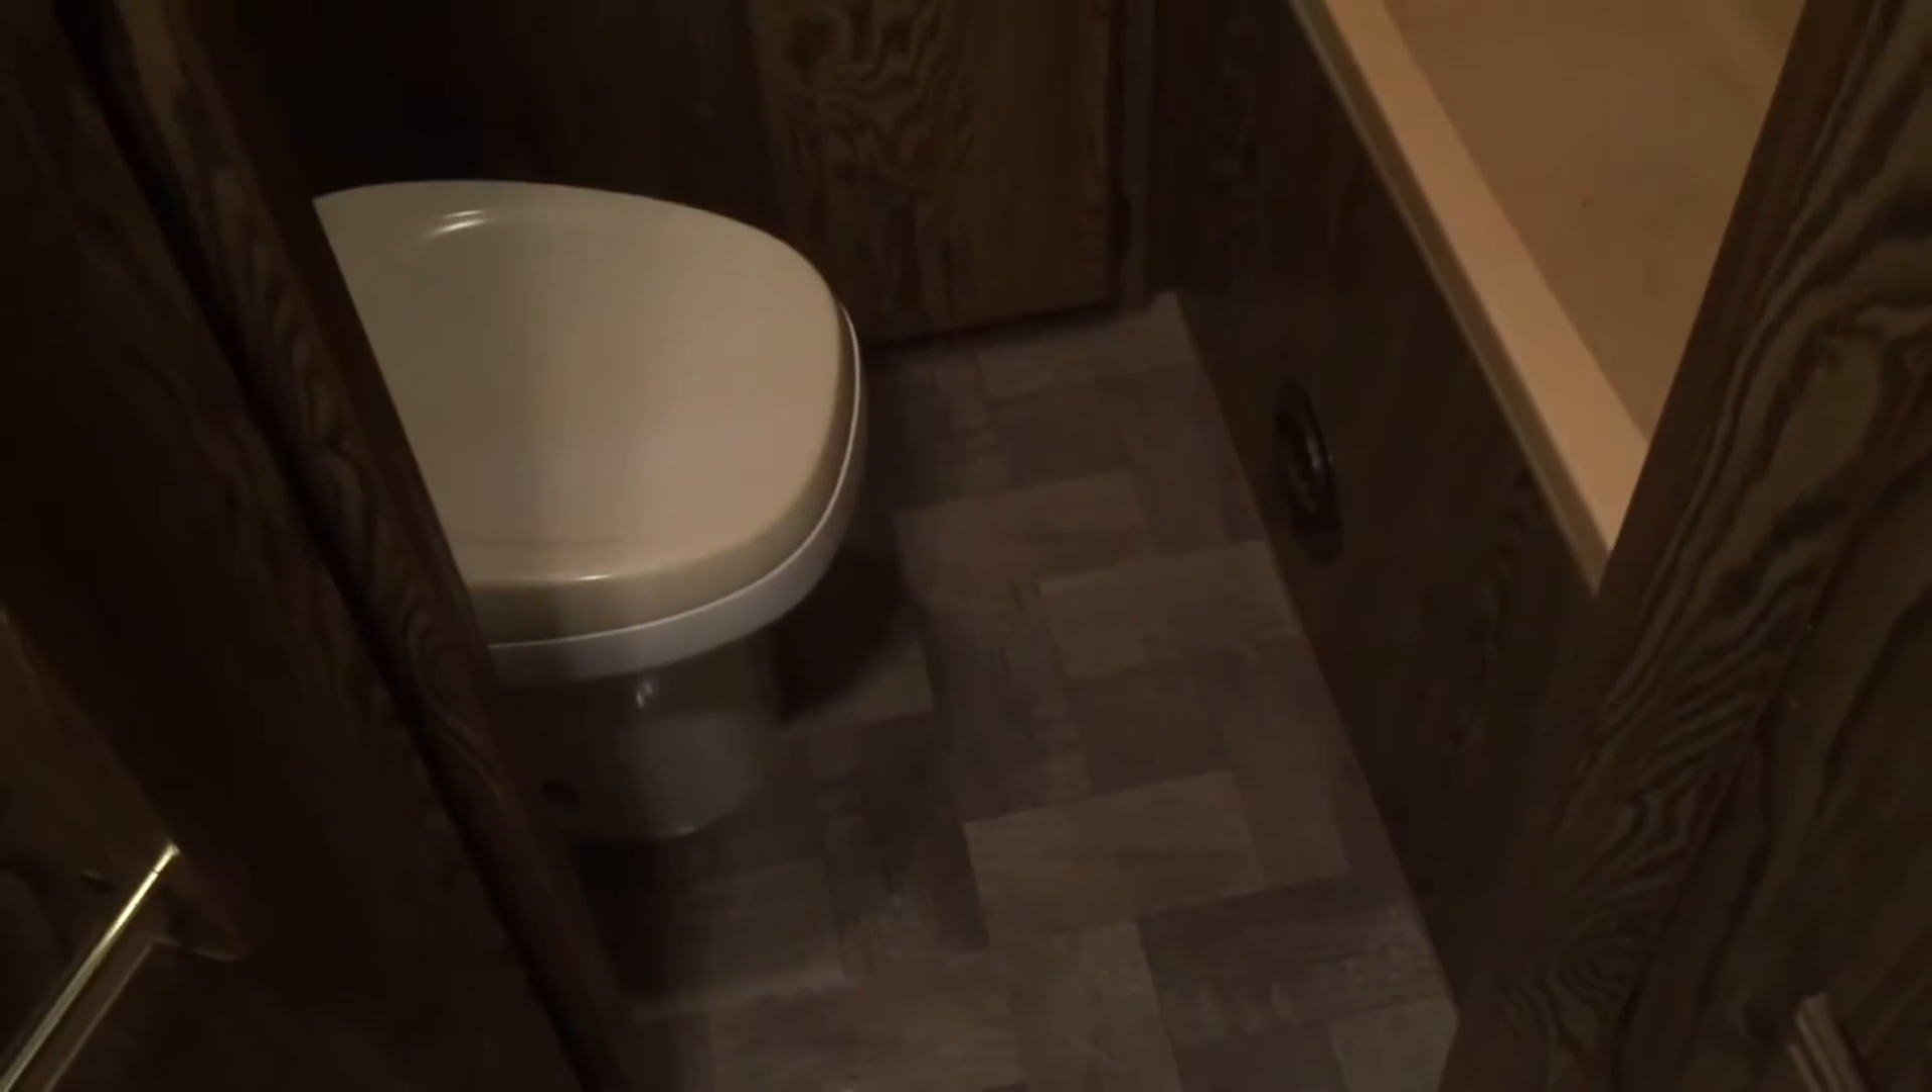As you can see the floor in the bathroom has been finished the toilet has been reinstalled.